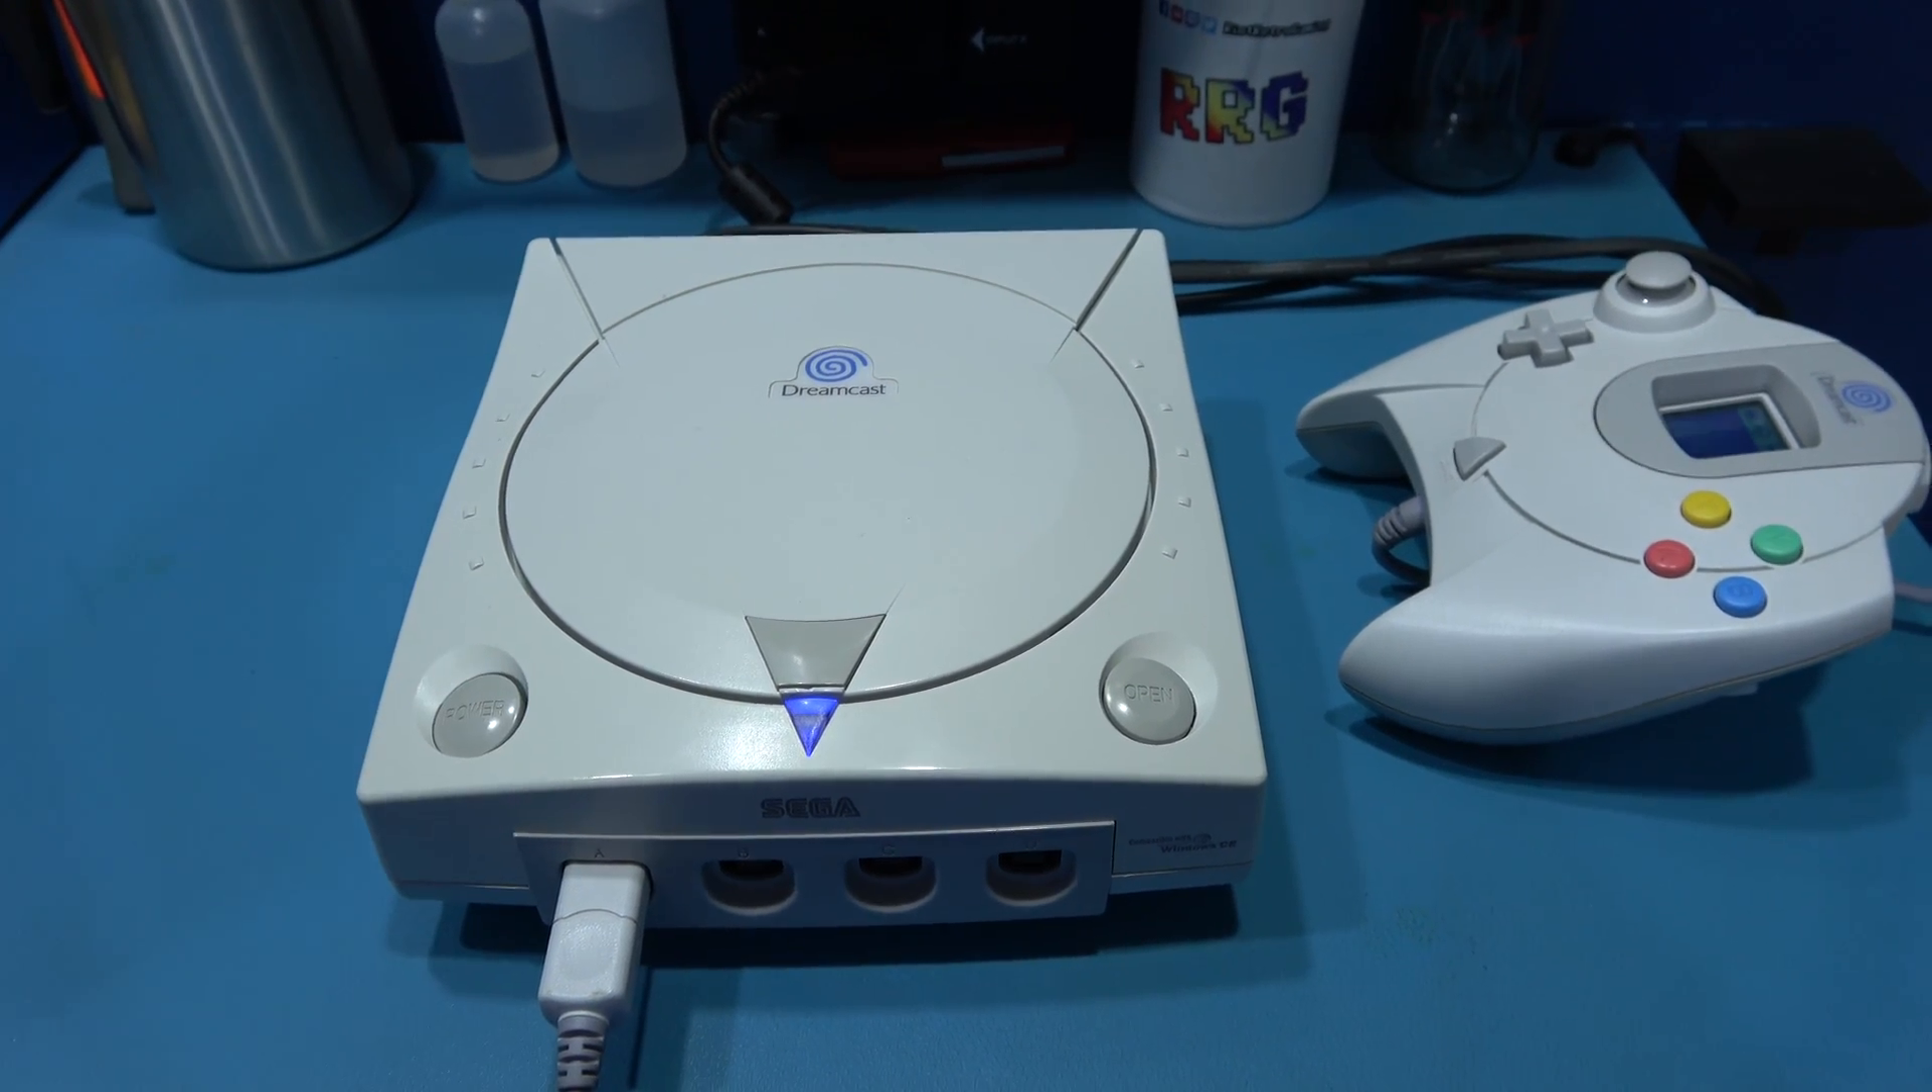And the dreamcast is all put back together.